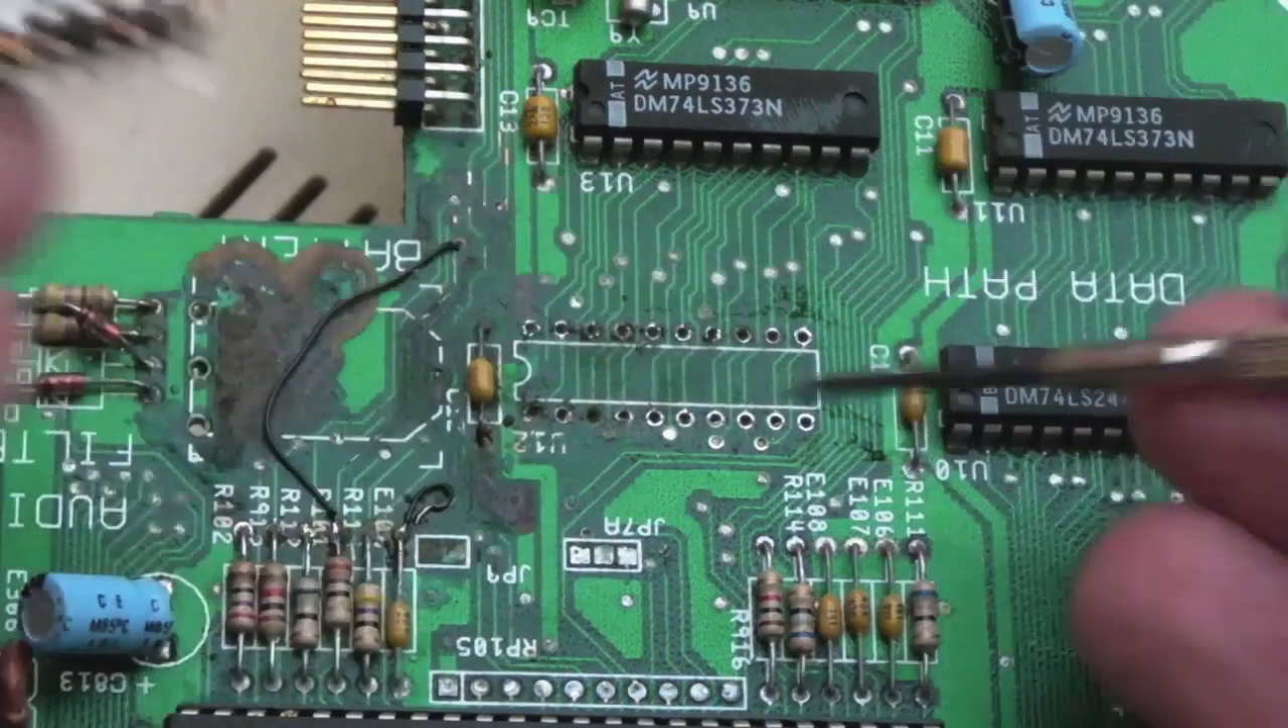OK, well I got the chip off there.